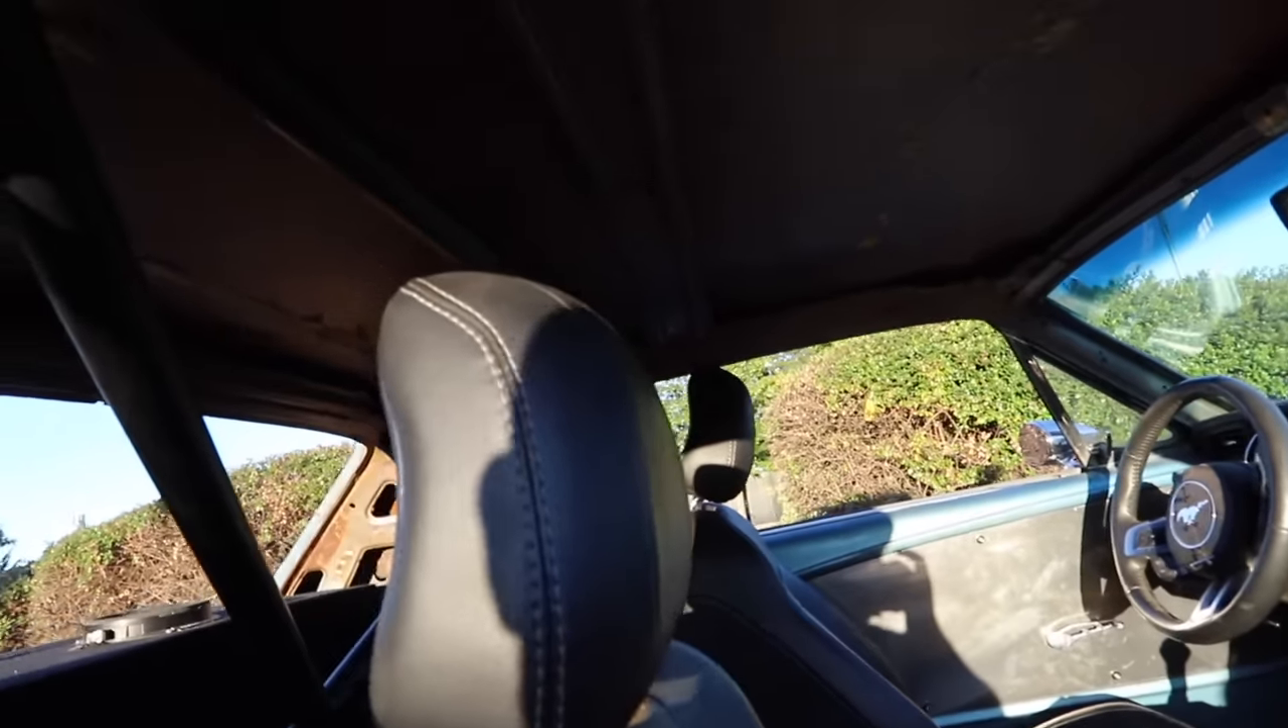We haven't put the headliner in yet.